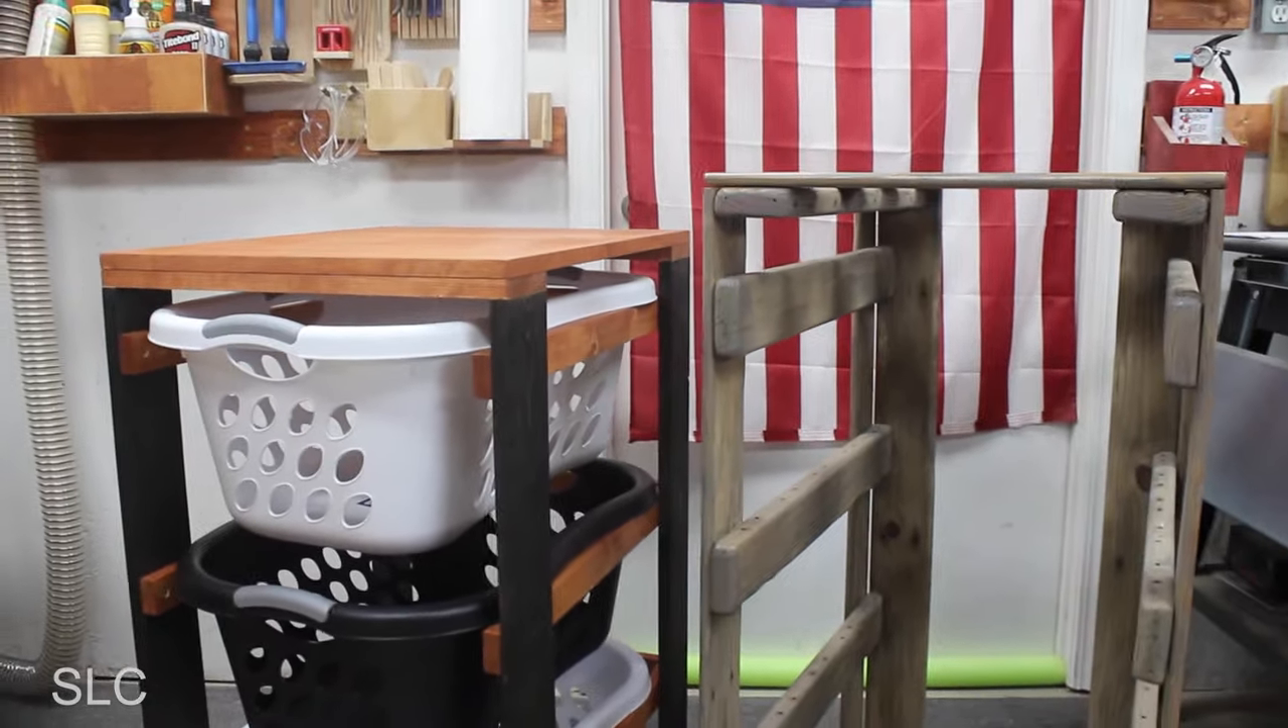The baskets fit in there nicely with just a little bit of room in between each. Just enough to get them in and out. Now, if you notice here, they do stick out just a little bit in the front. But that's okay, because that allows for us to easily grab them. But they sit nice and level on those rails.